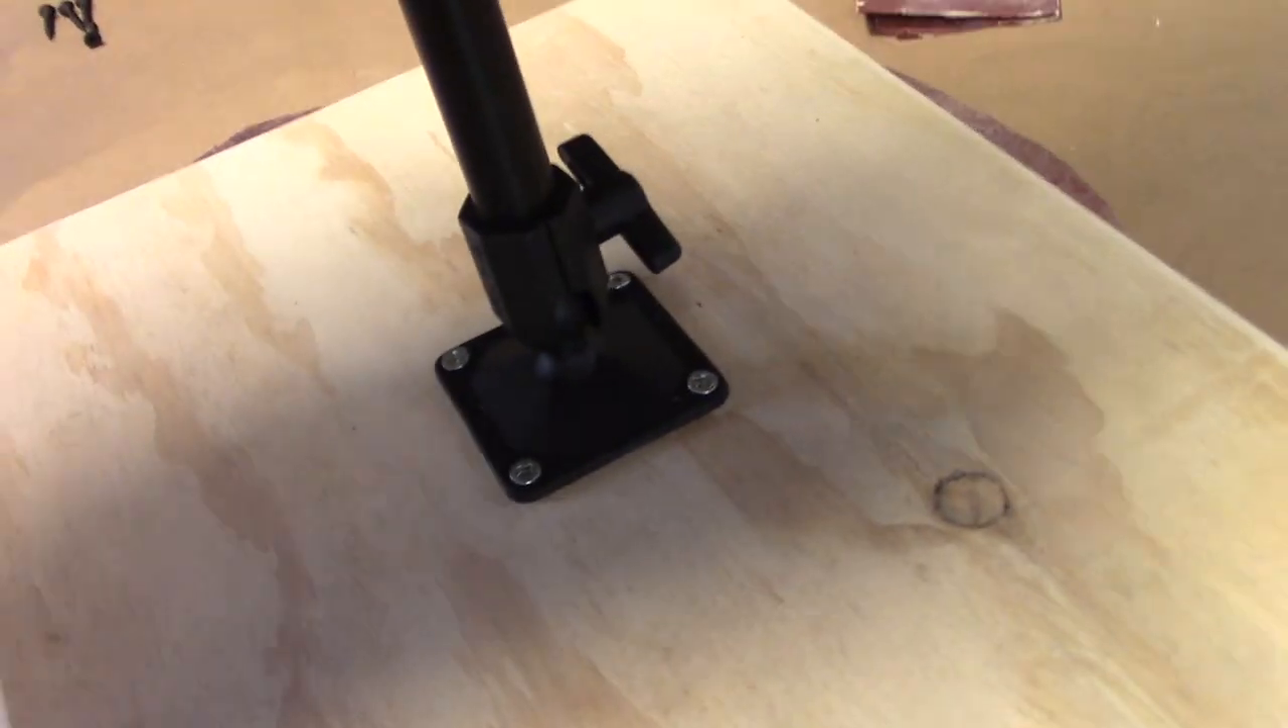And so I've got a wood base. I've got my mount screwed down to the bottom.